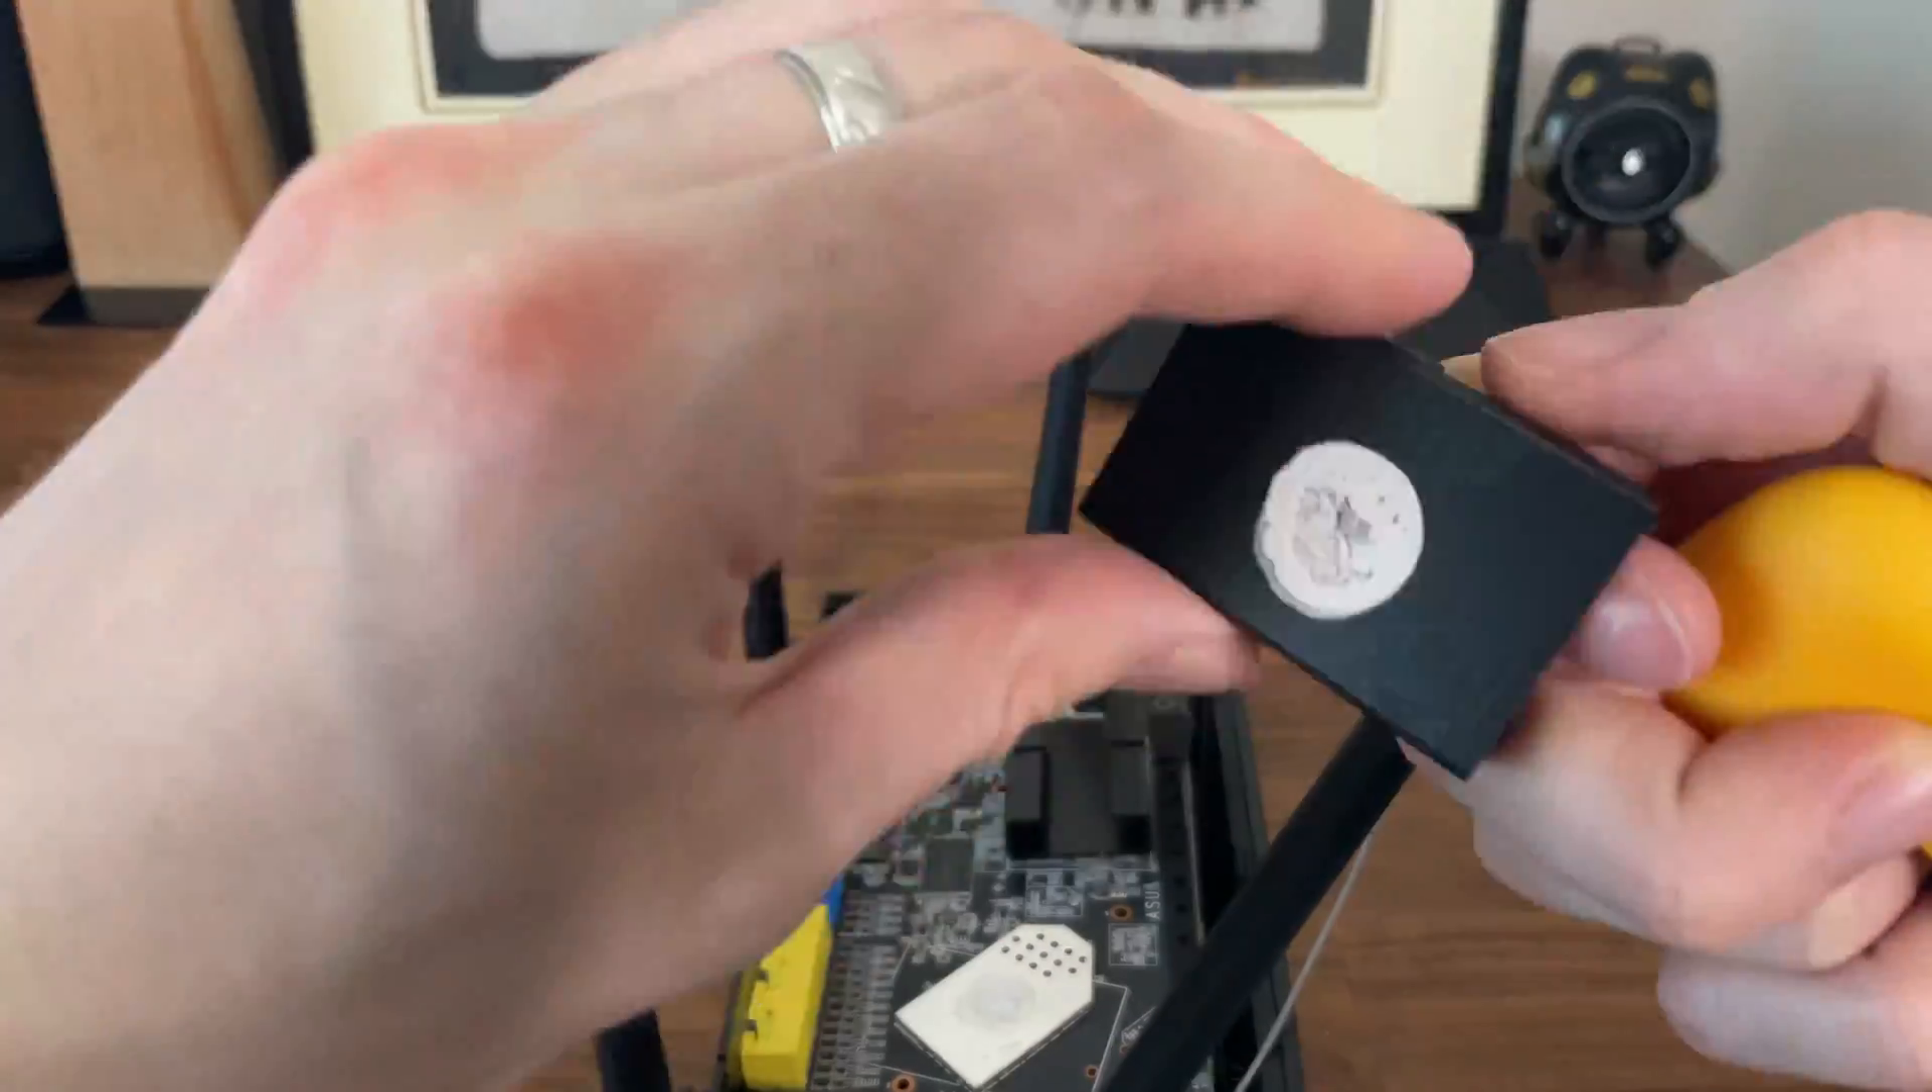Returning to the top, I remove the heat sinks and they are held by what seems to be regular thermal paste.